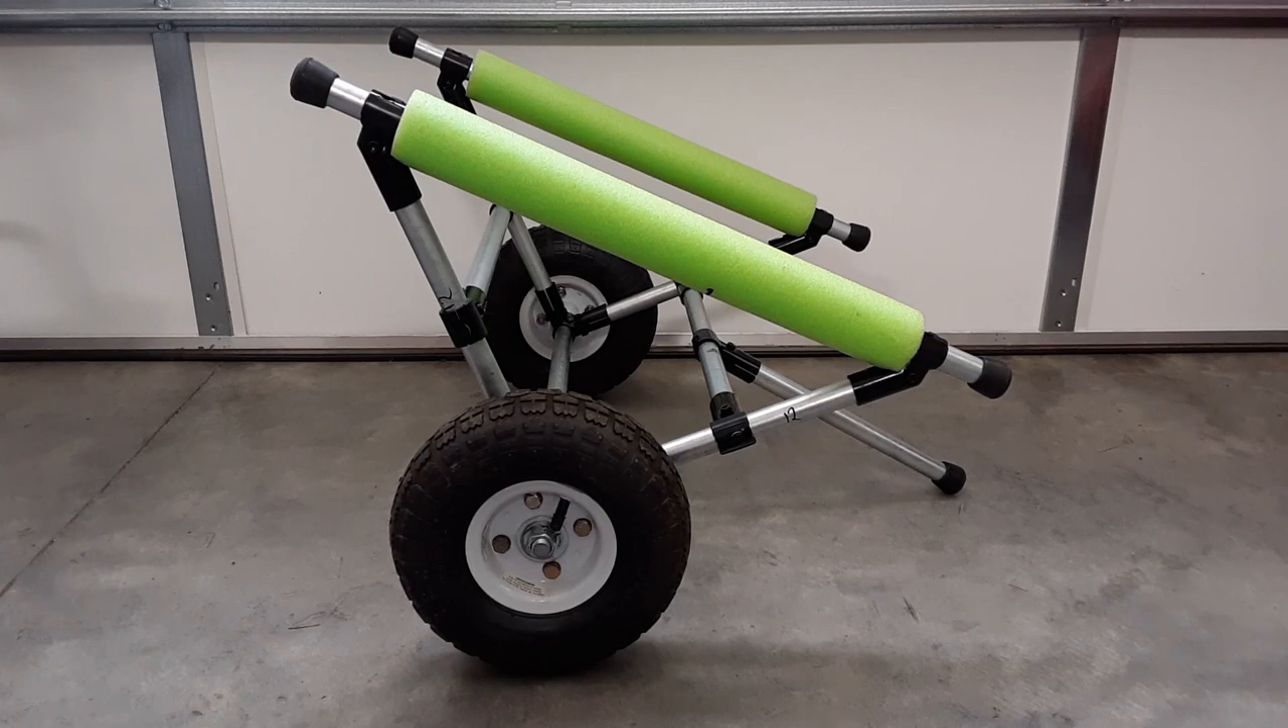As you can see on the ends of the cut conduit I added the chair leg caps.